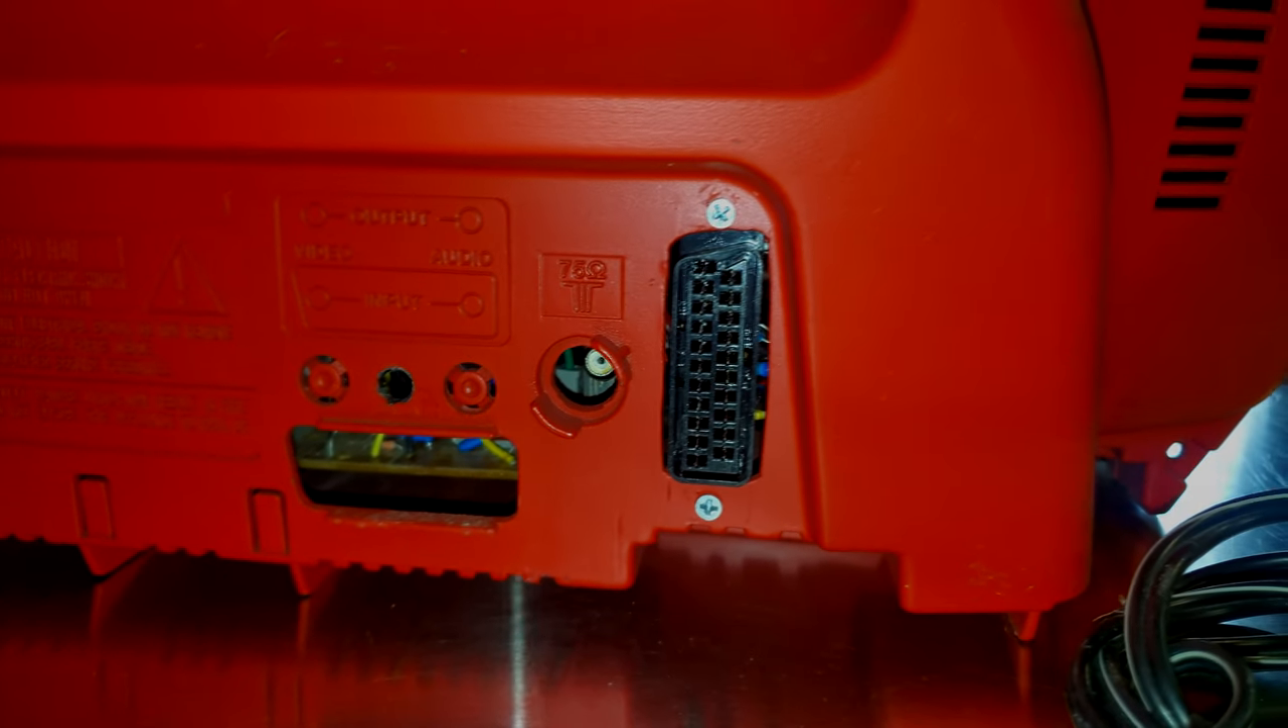And then if we go down the only screws I have not removed that I need to remove before I pull the shell off are these two screws which hold our SCART input into place there.